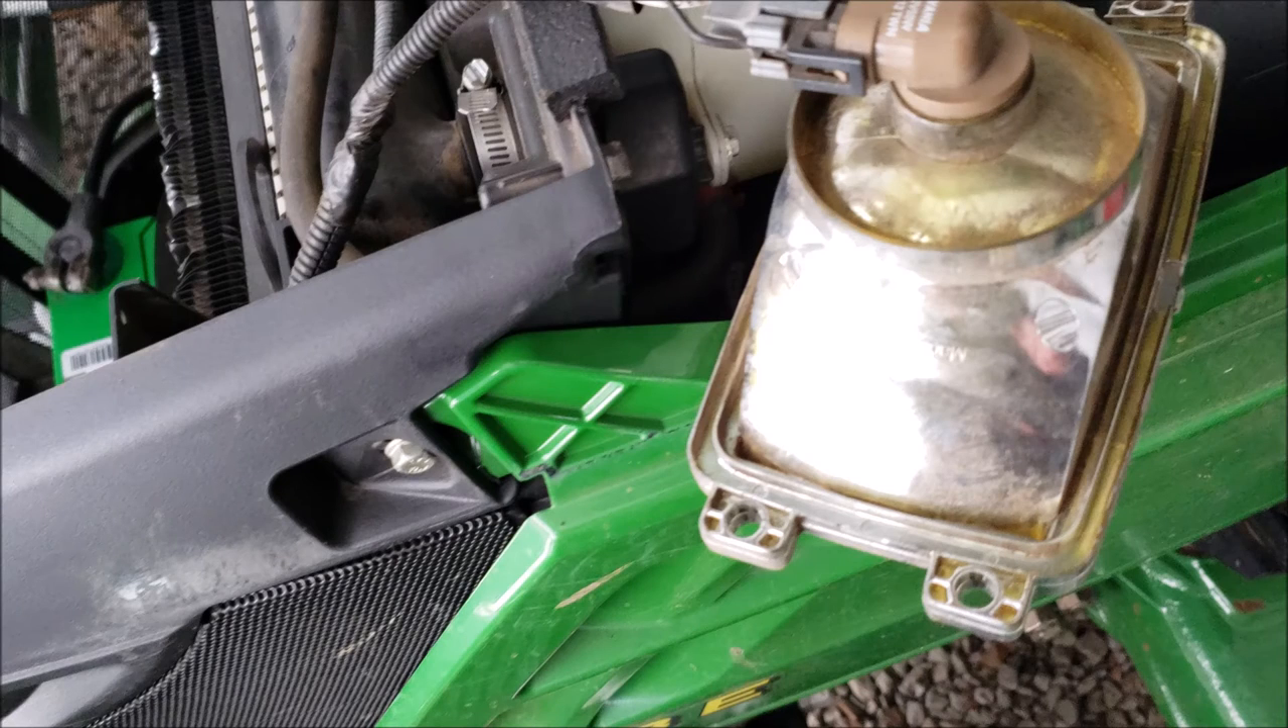And, uh, I have to bolt back in the headlight here because I had to remove that for access.